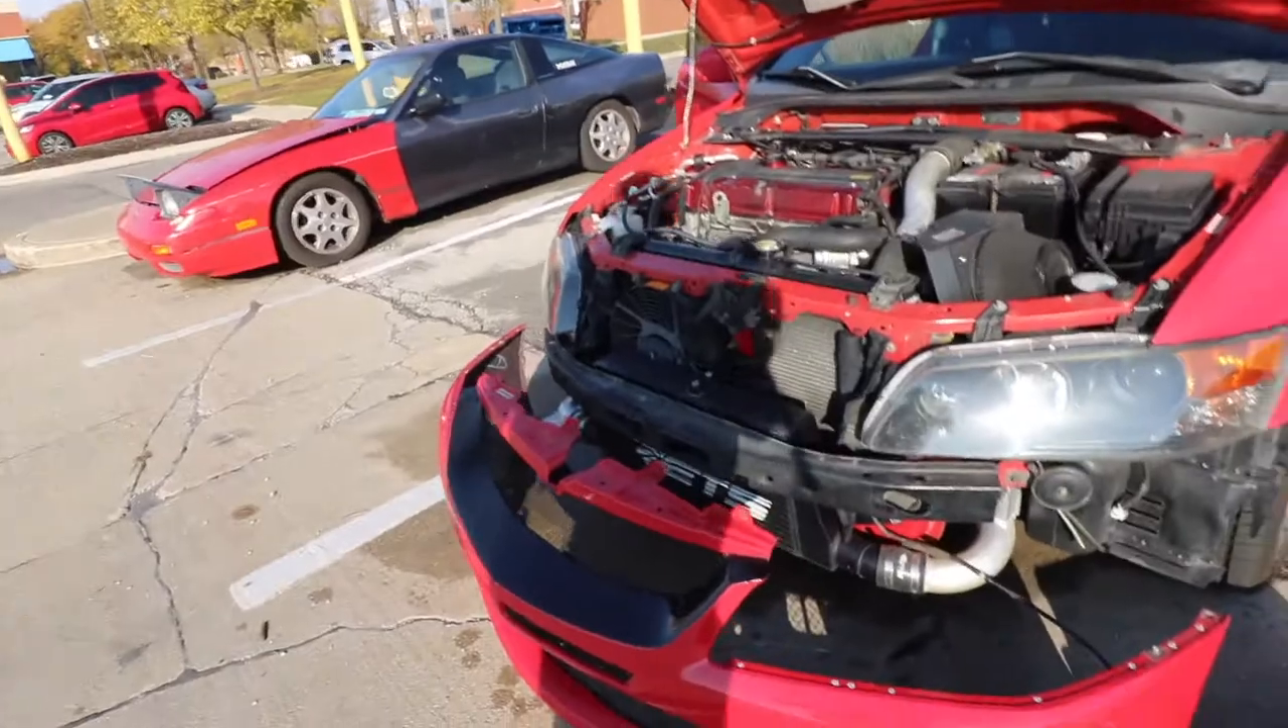All right so as you just saw the bumper just came off pretty simple.